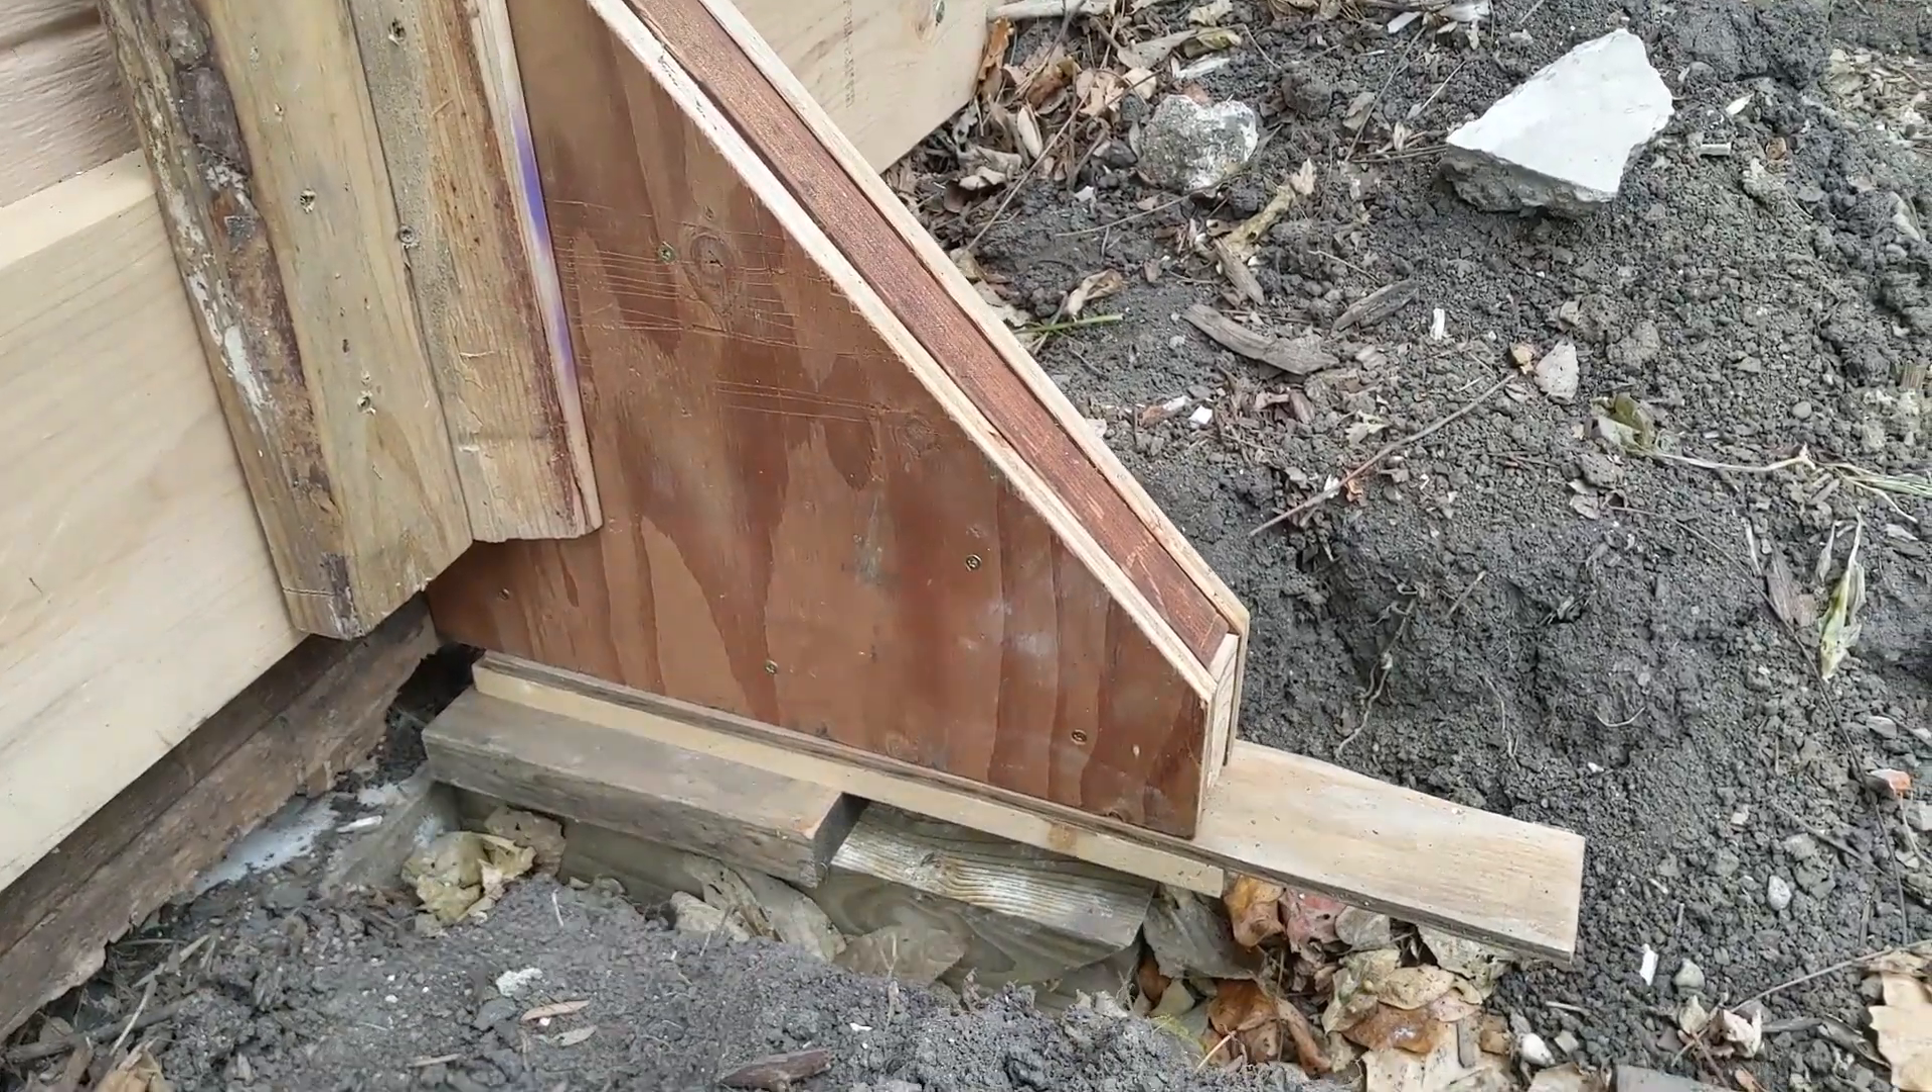Here's the buttress we put in on the load bearing side, and you can see we blocked underneath.